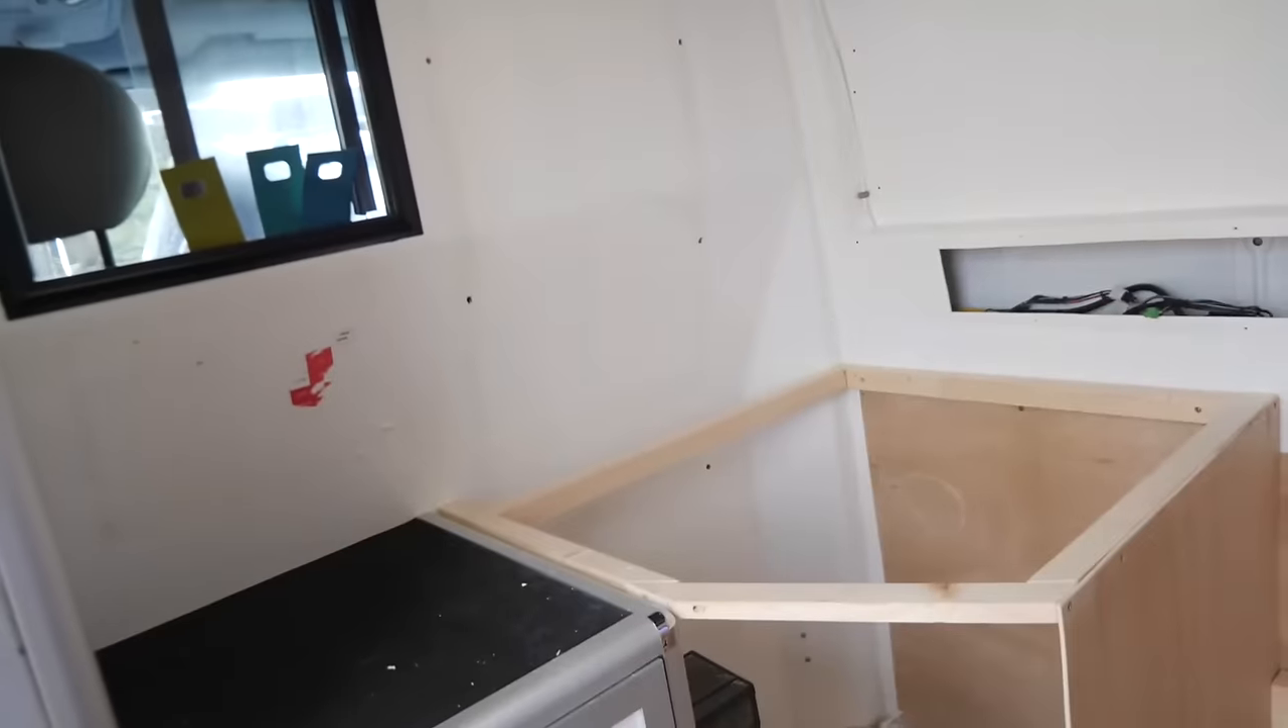I've made a frame for the worktop to go on.